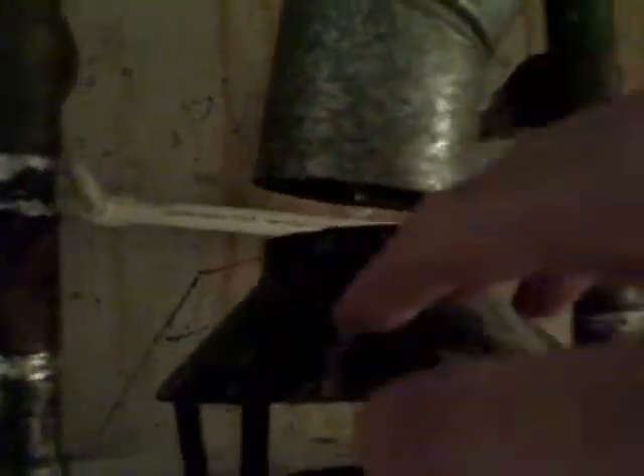Here's the top portion of the water heater where the combustion gas is coming out and what happens is the flue is not connected to the water heater.